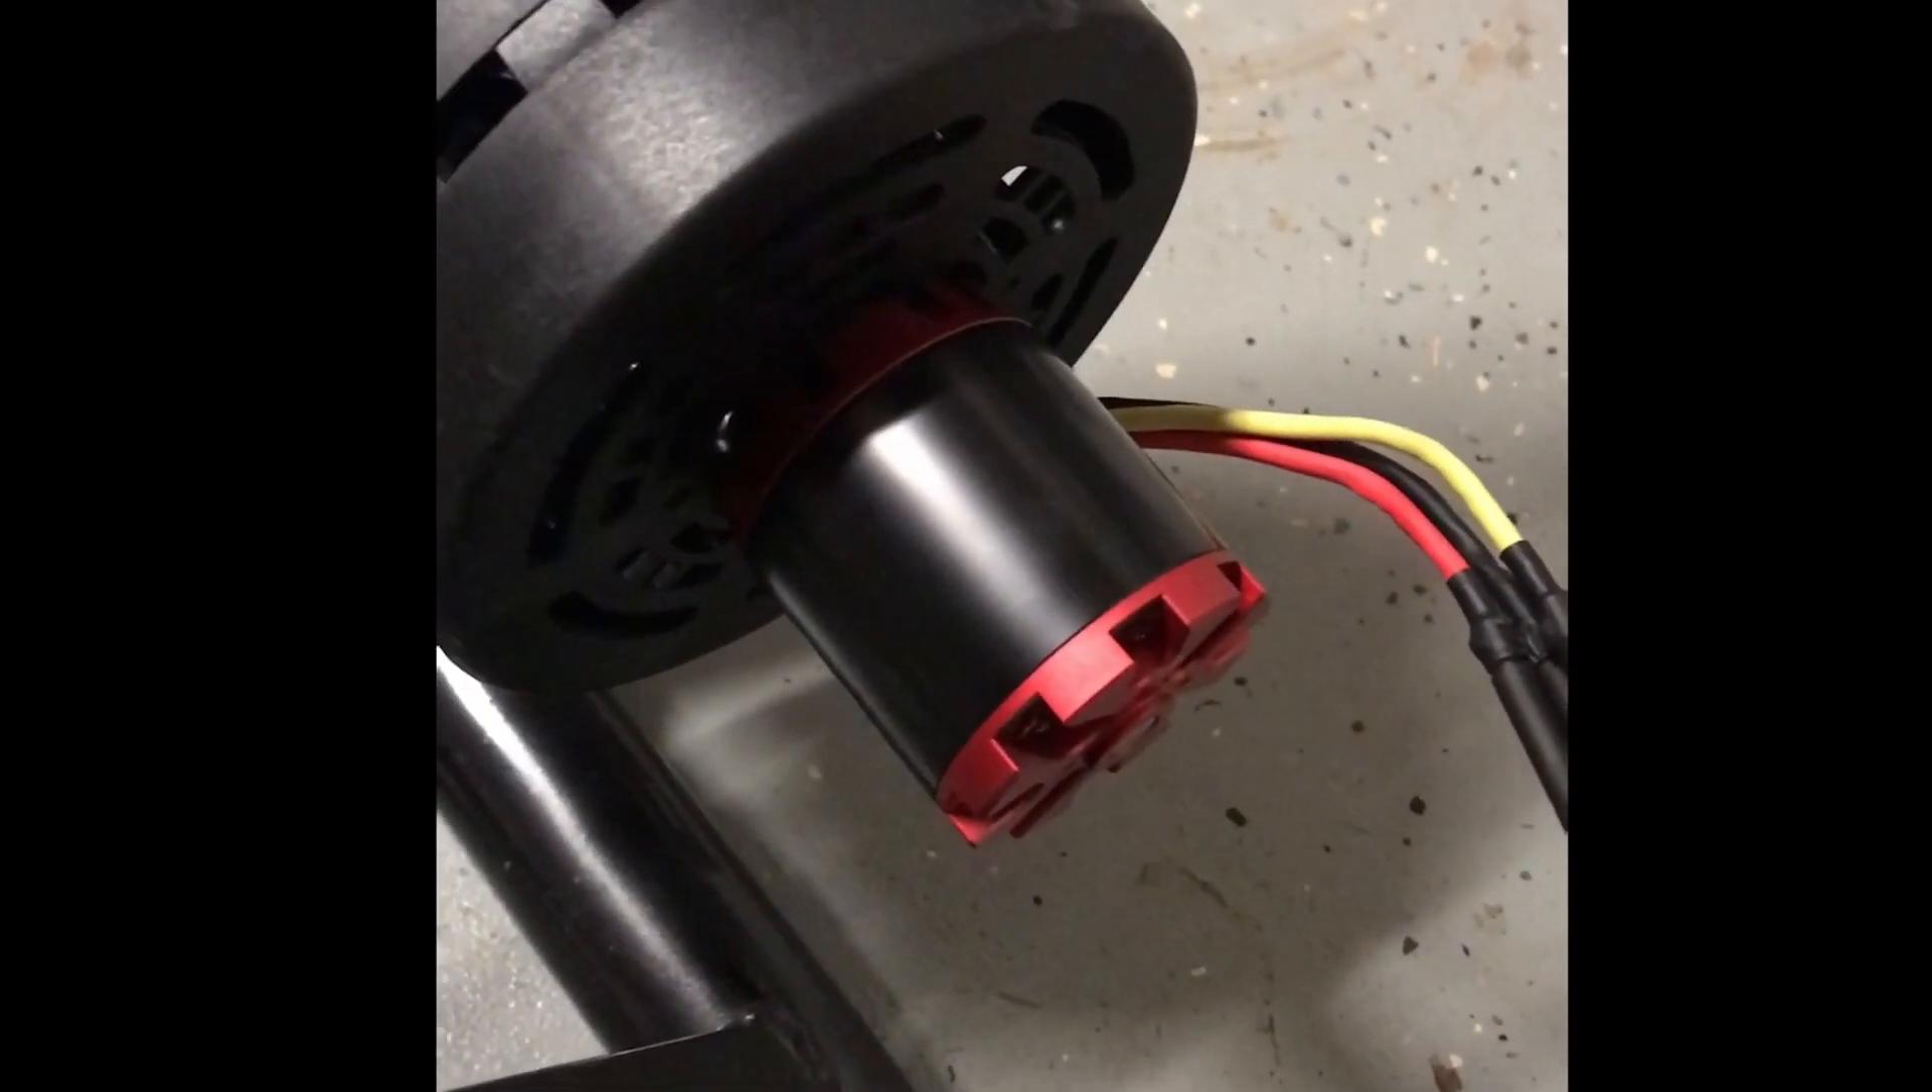I got the 320 kV RC motor hooked to the bike trainer.